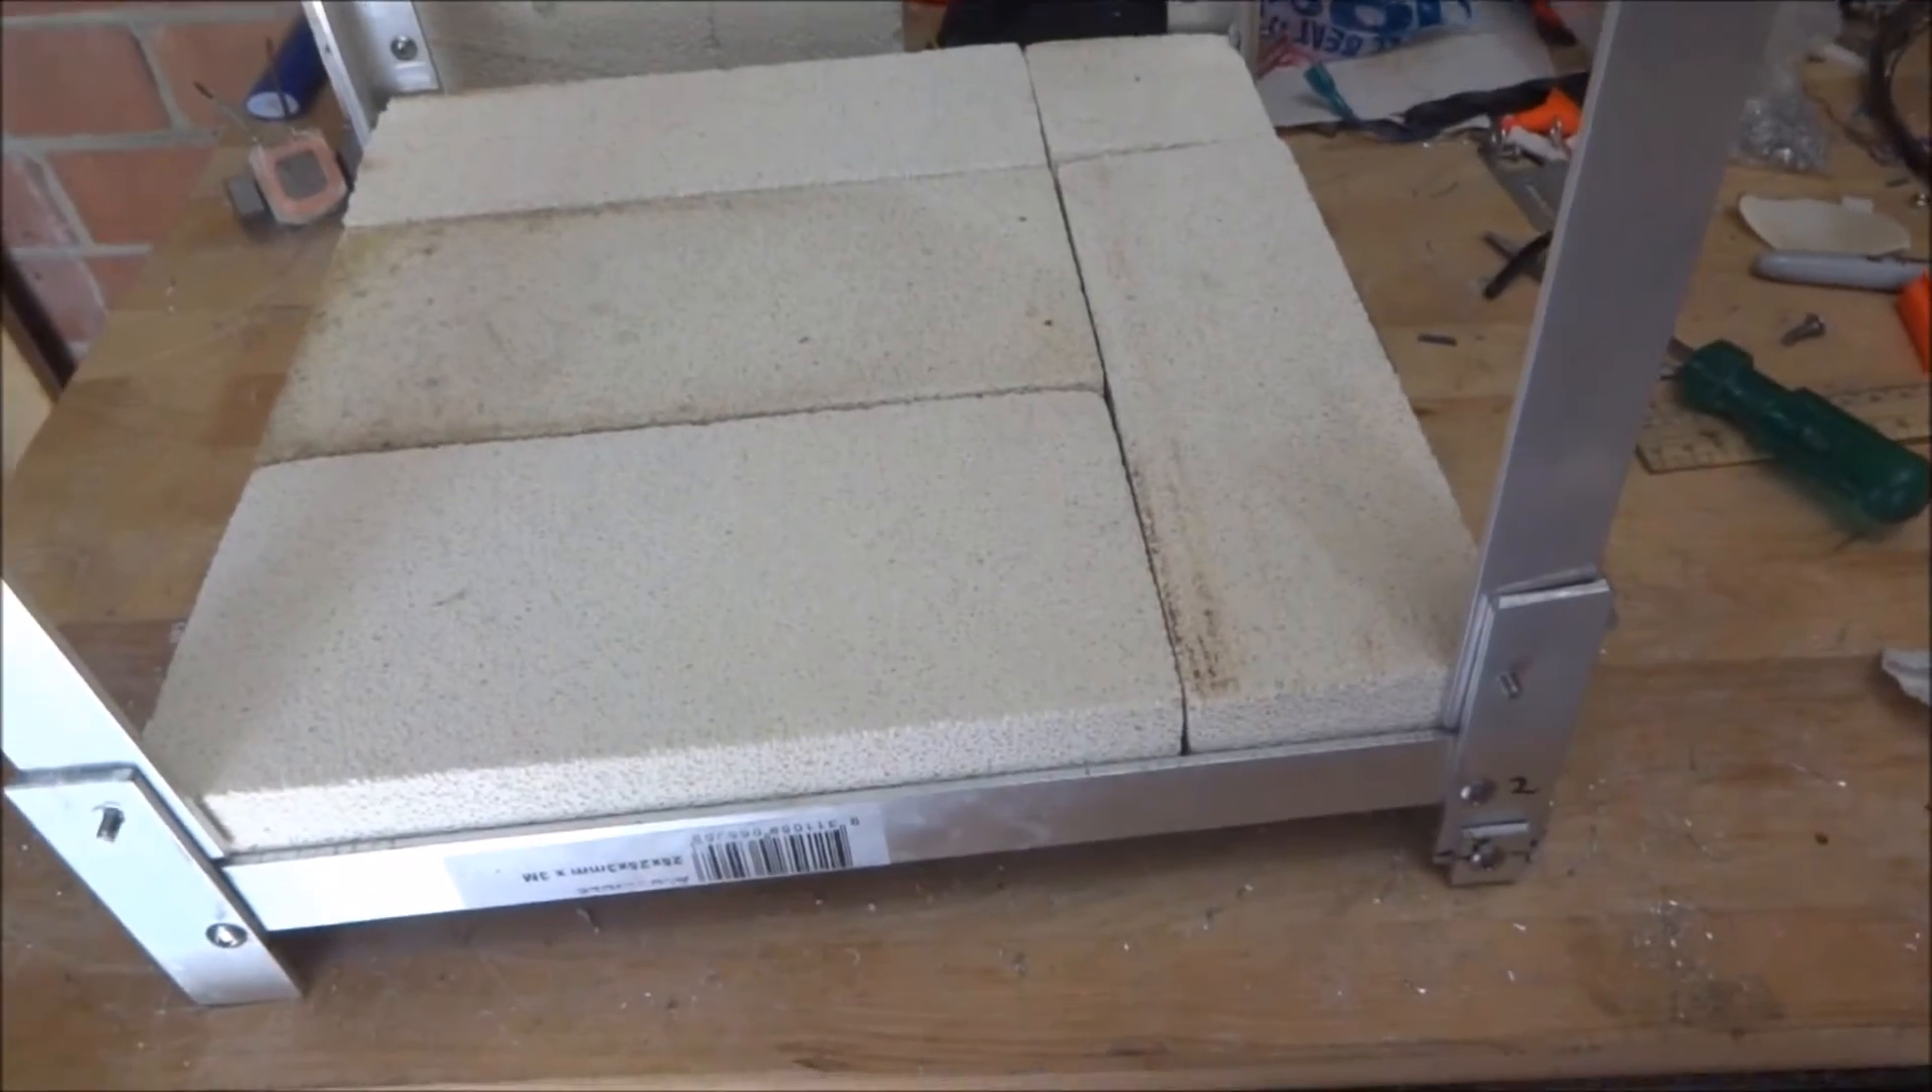I've installed the uh base which is insulating fire brick.